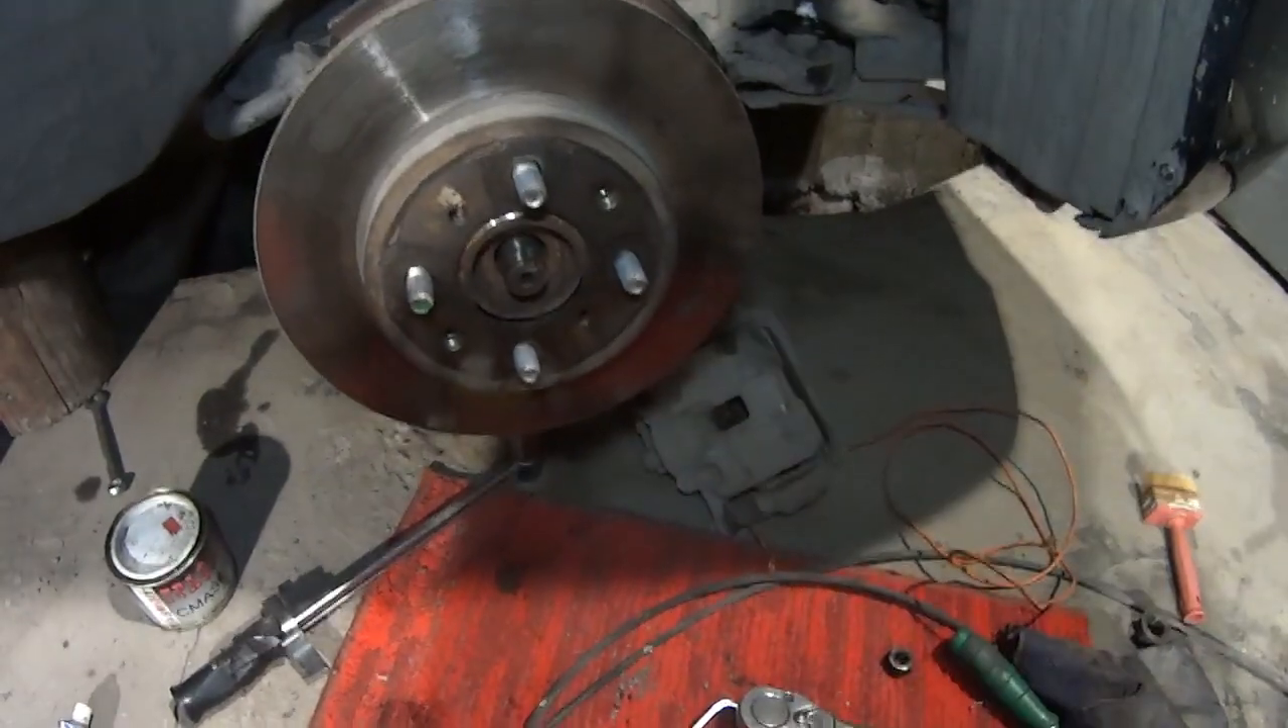Диск установил Теперь надо его прикрутить на эти болтики.